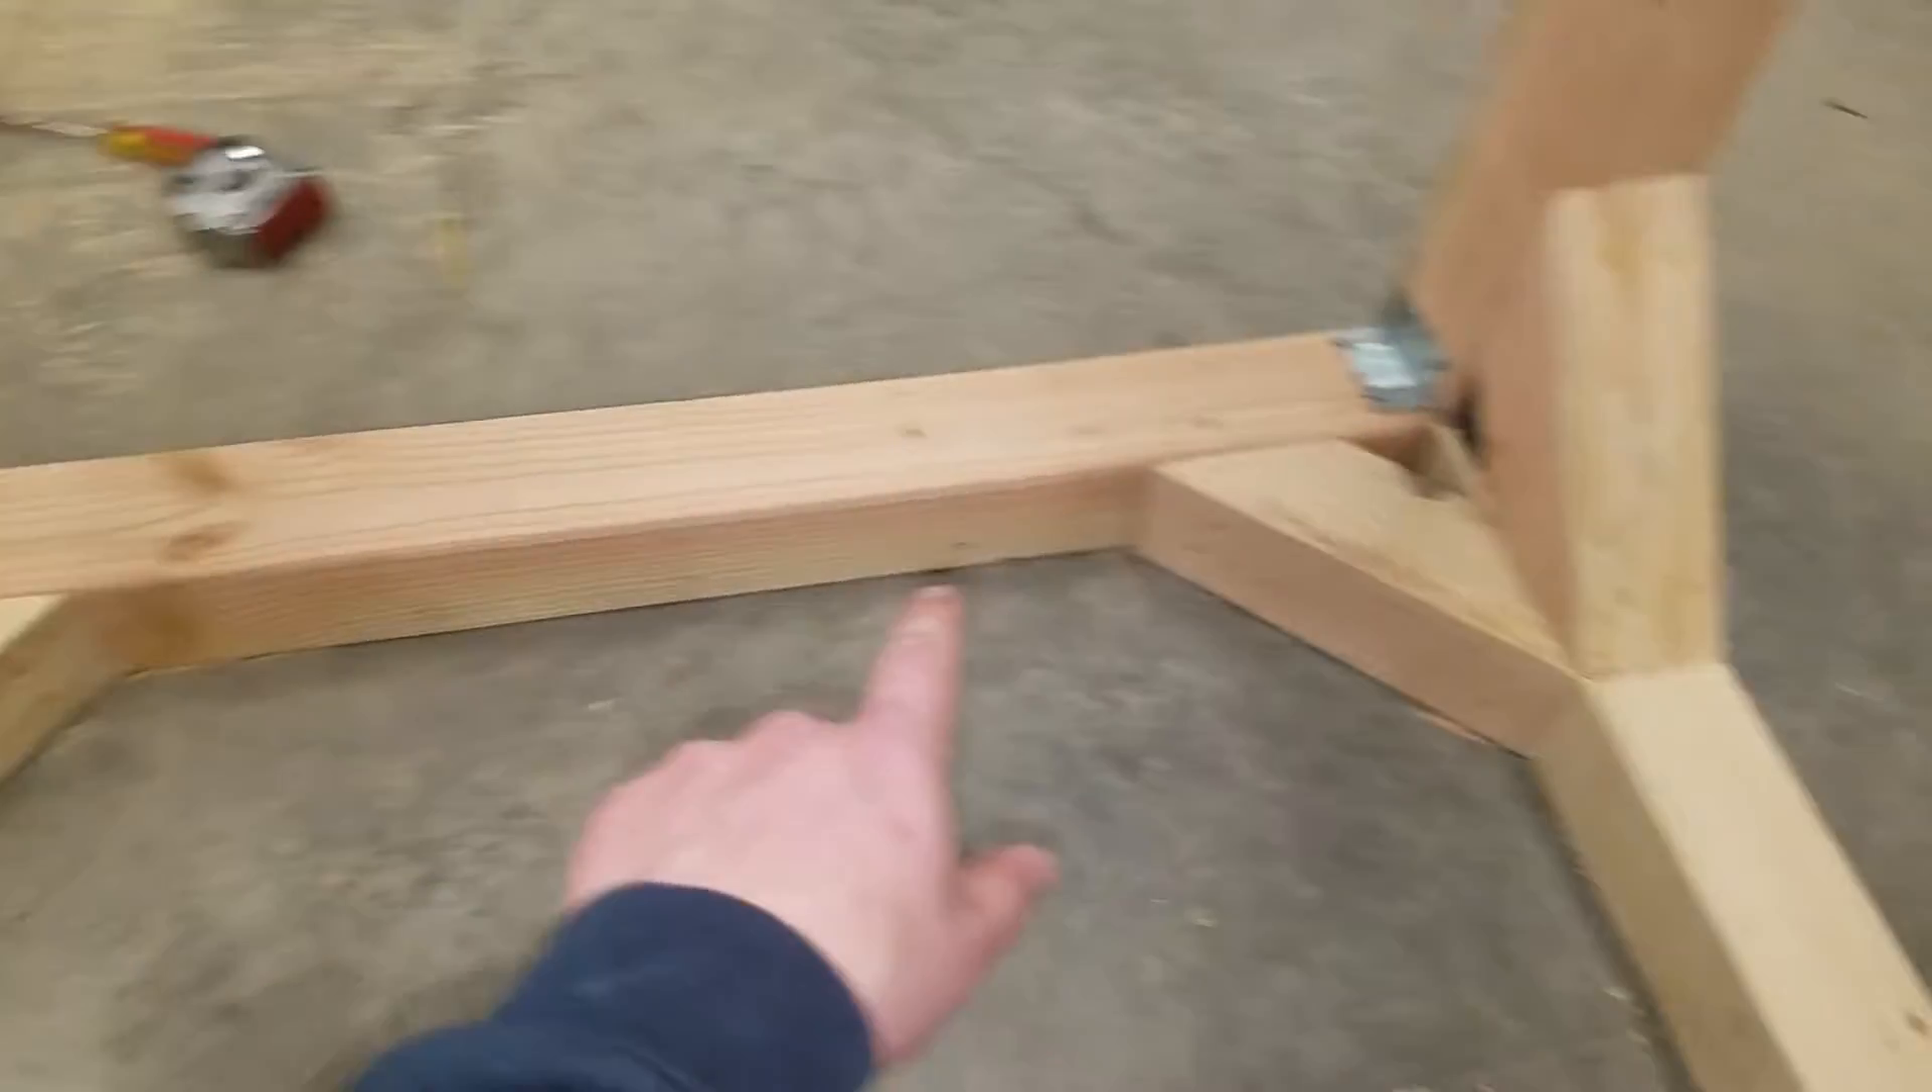So I've got the cross beams in place like this, like that.